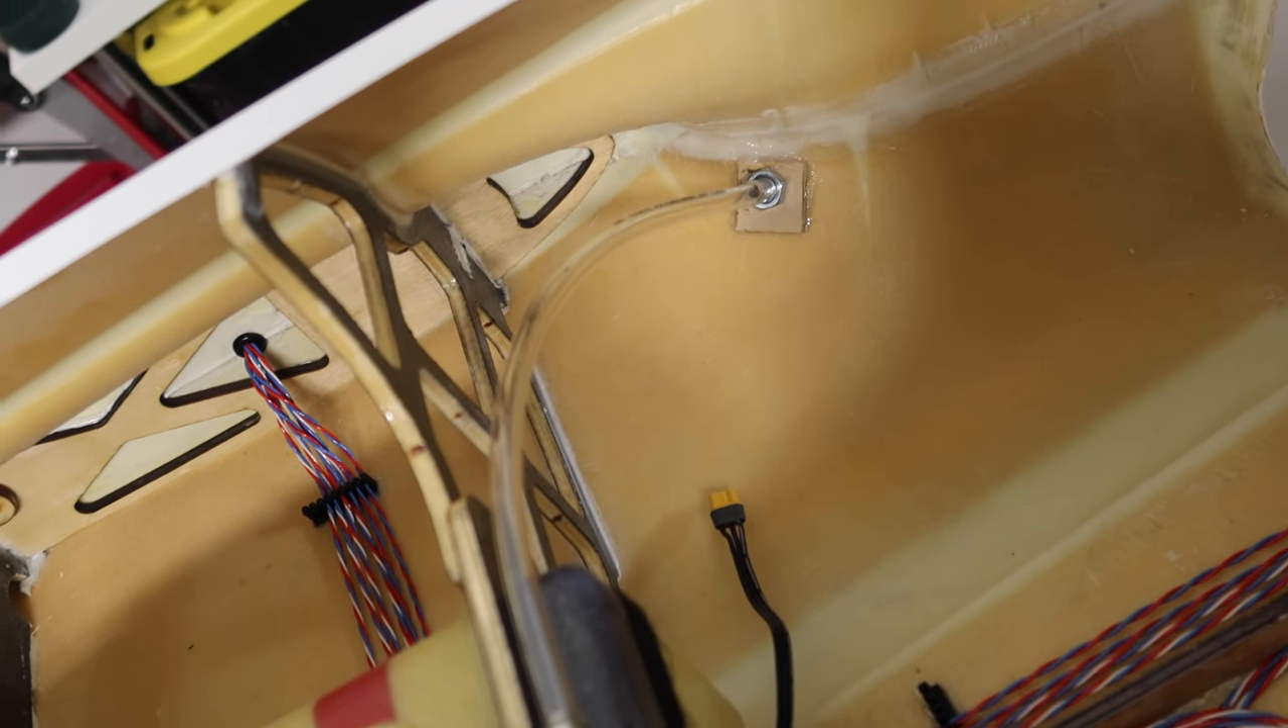All right and there is the vent line nice and clean and simple and short so no breathability issues on this one because it is massive tubing a nice short length and we're good to go with the vent line.